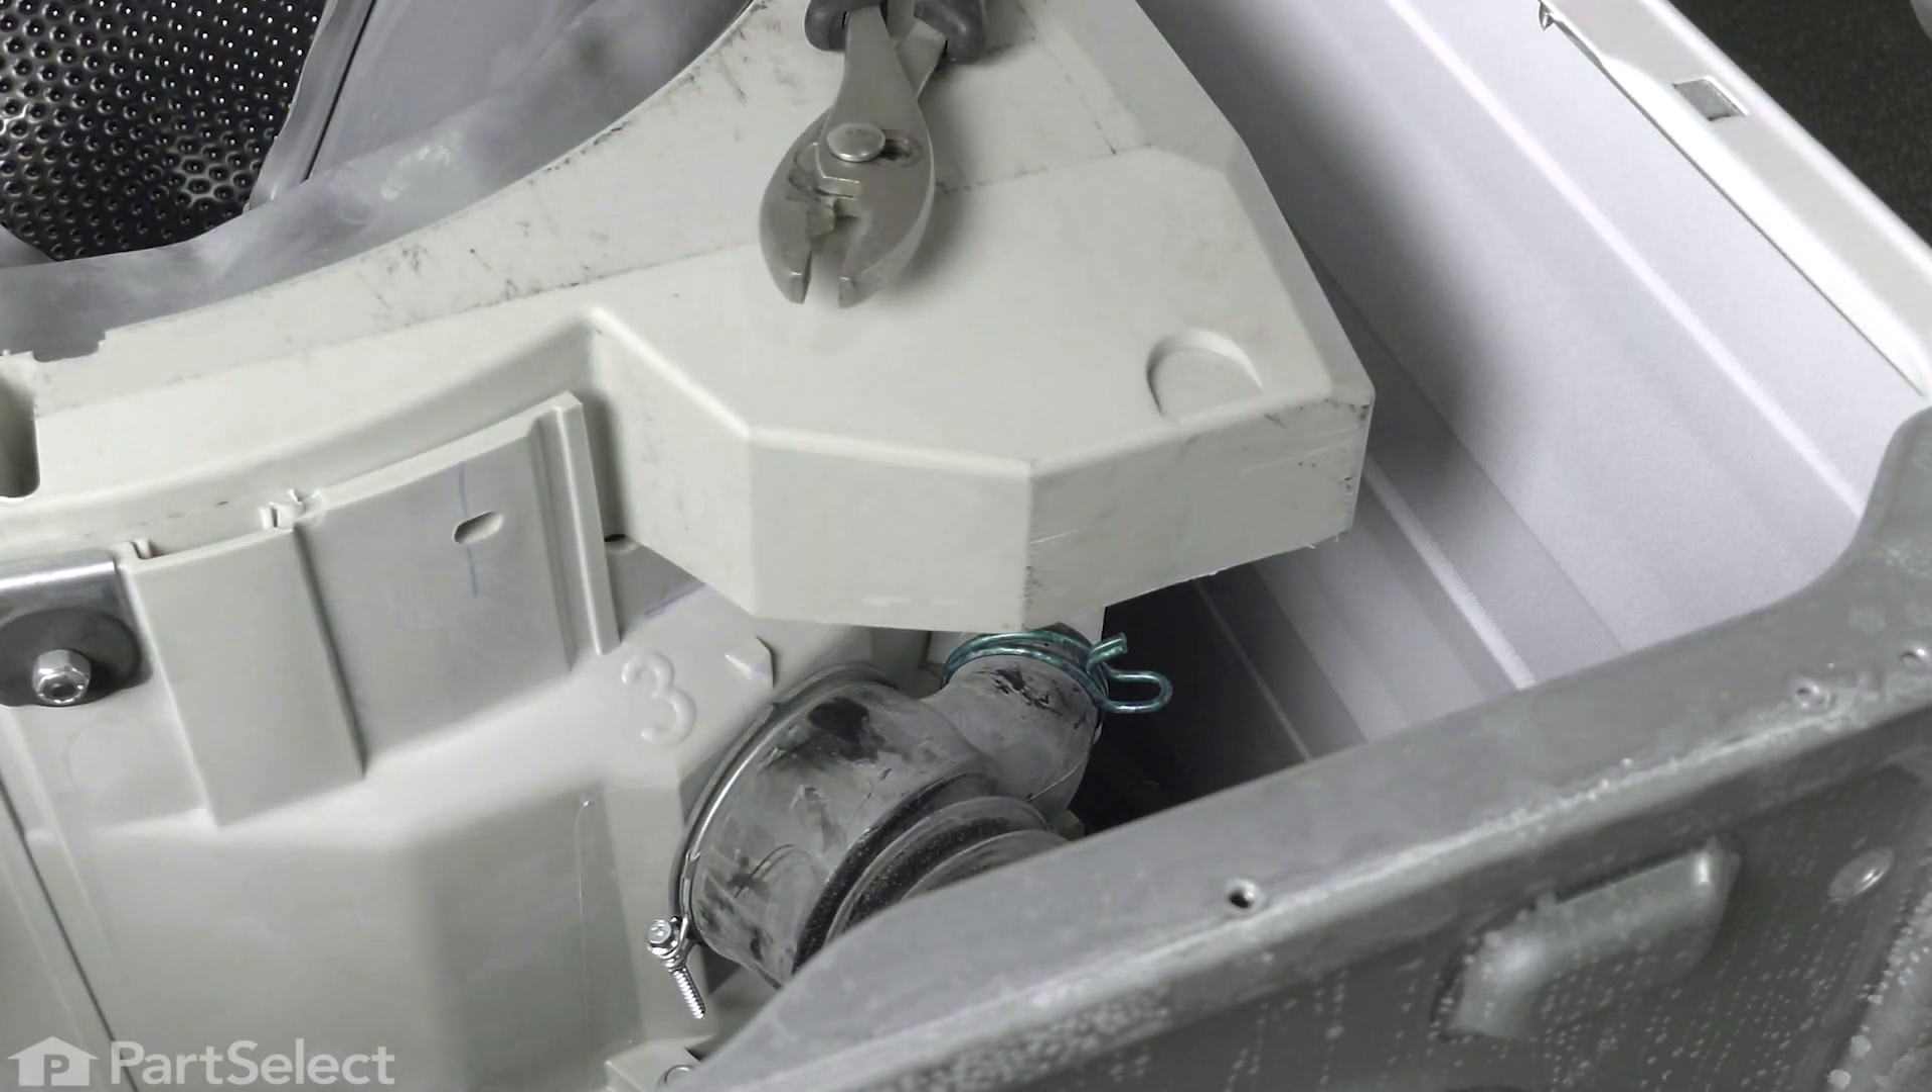Now with the front panel removed, we now have access to that tub to pump hose.